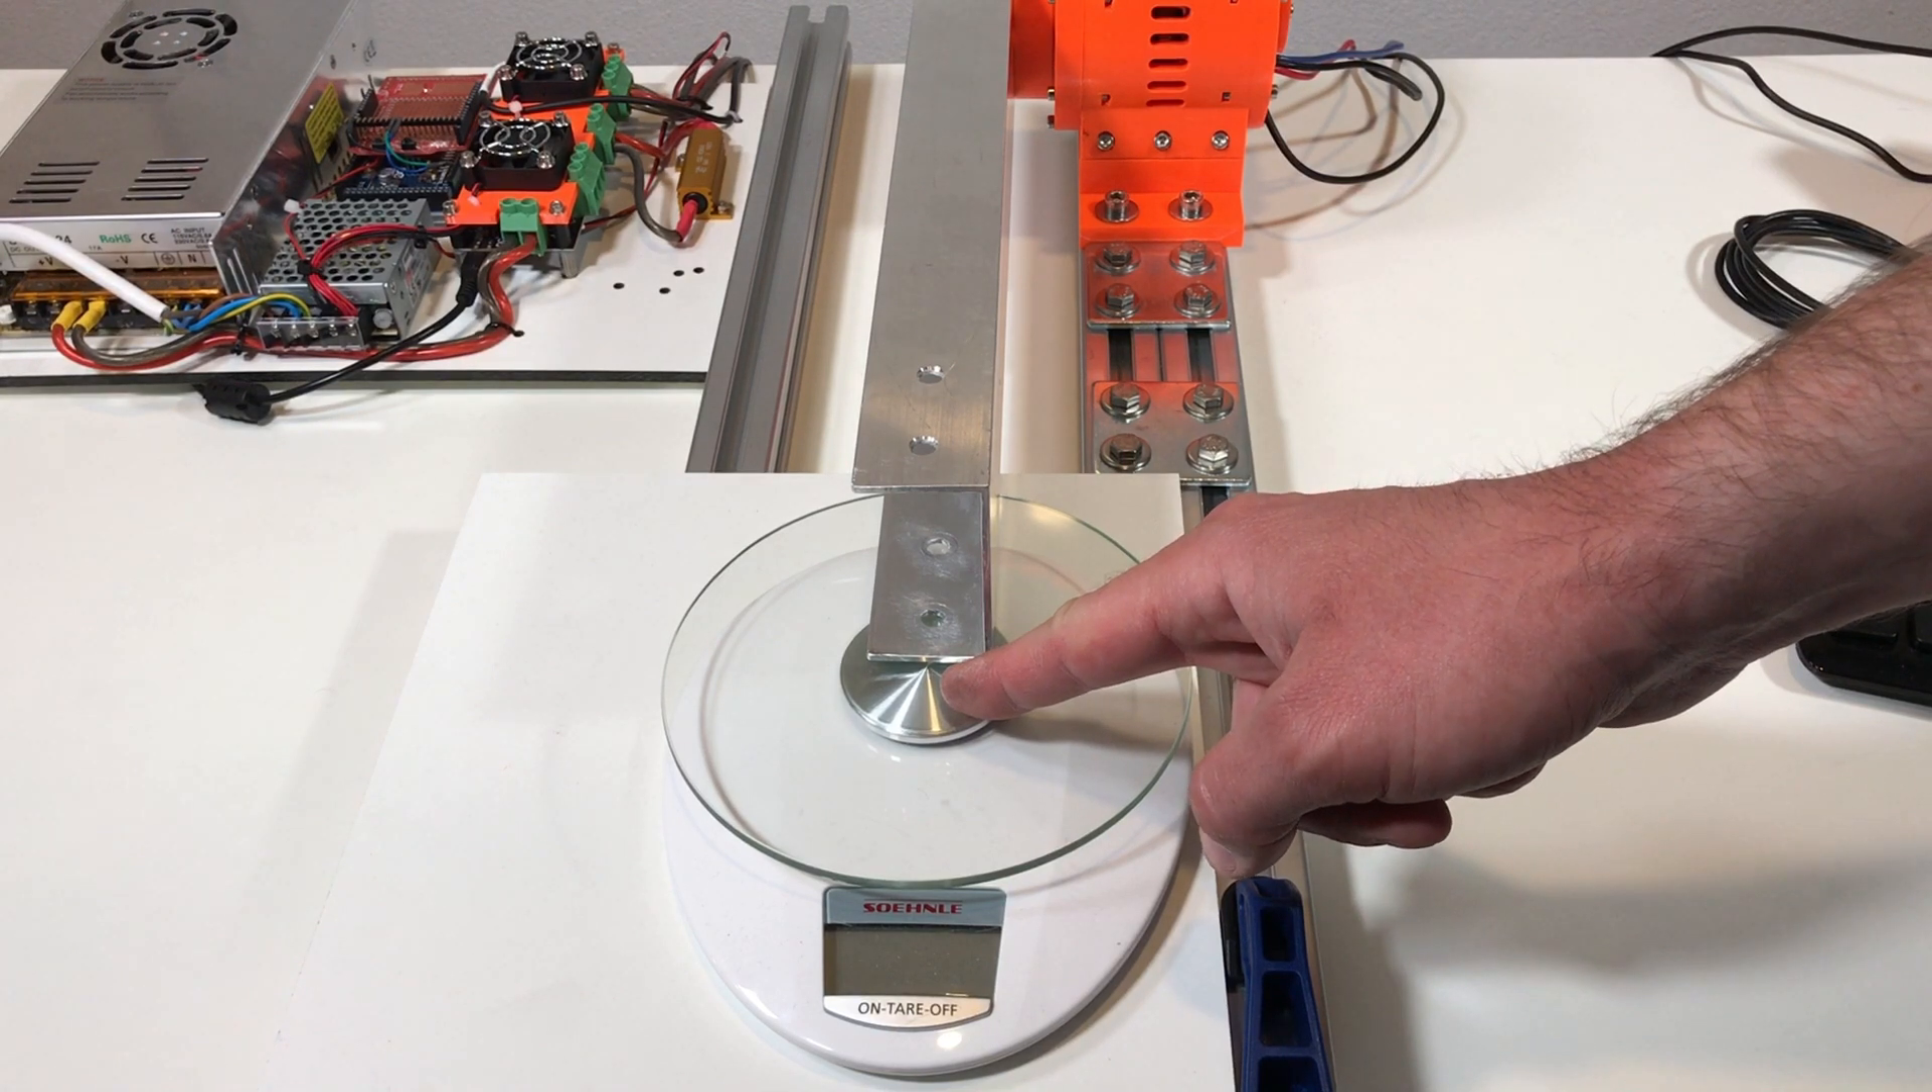This arm goes exactly at the middle of this scale and now everything is ready for the test.